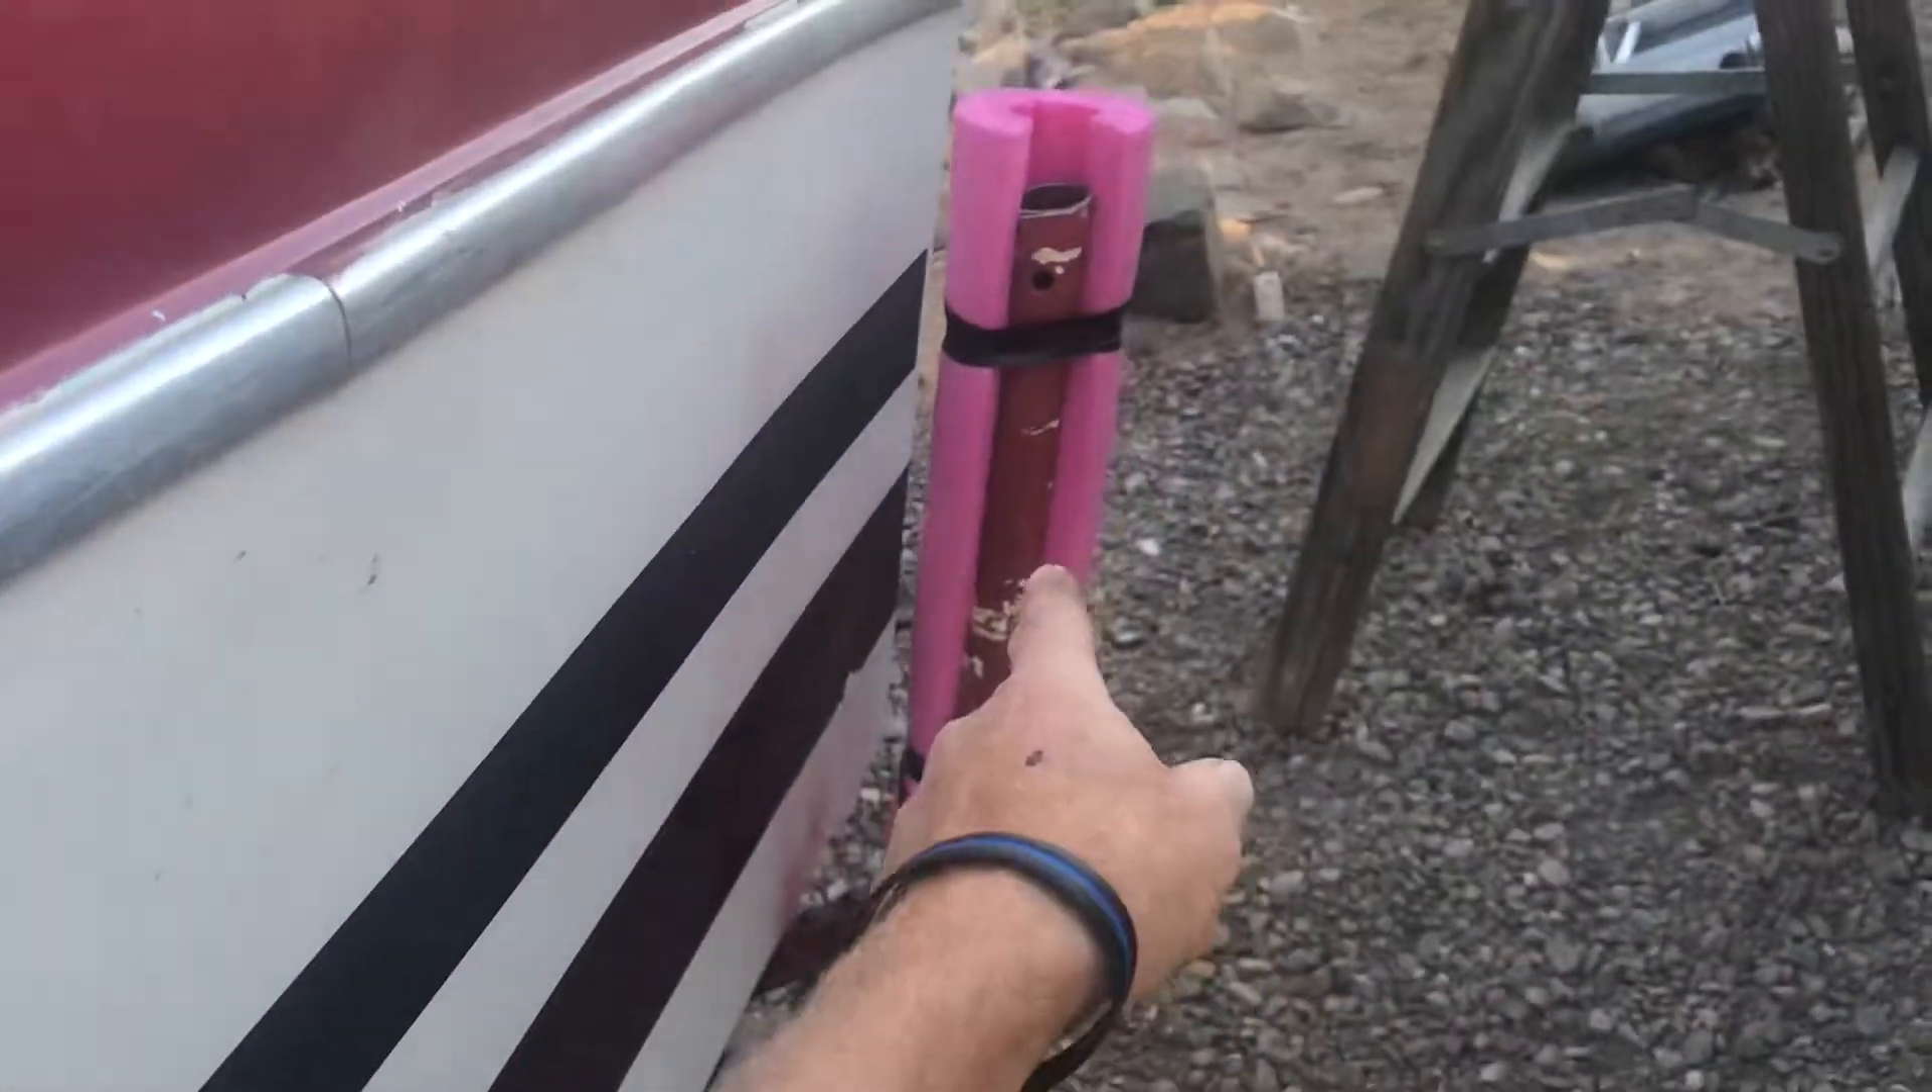I left these uprights on here just put a pool noodle on here for now because my rubber pieces haven't come in yet.